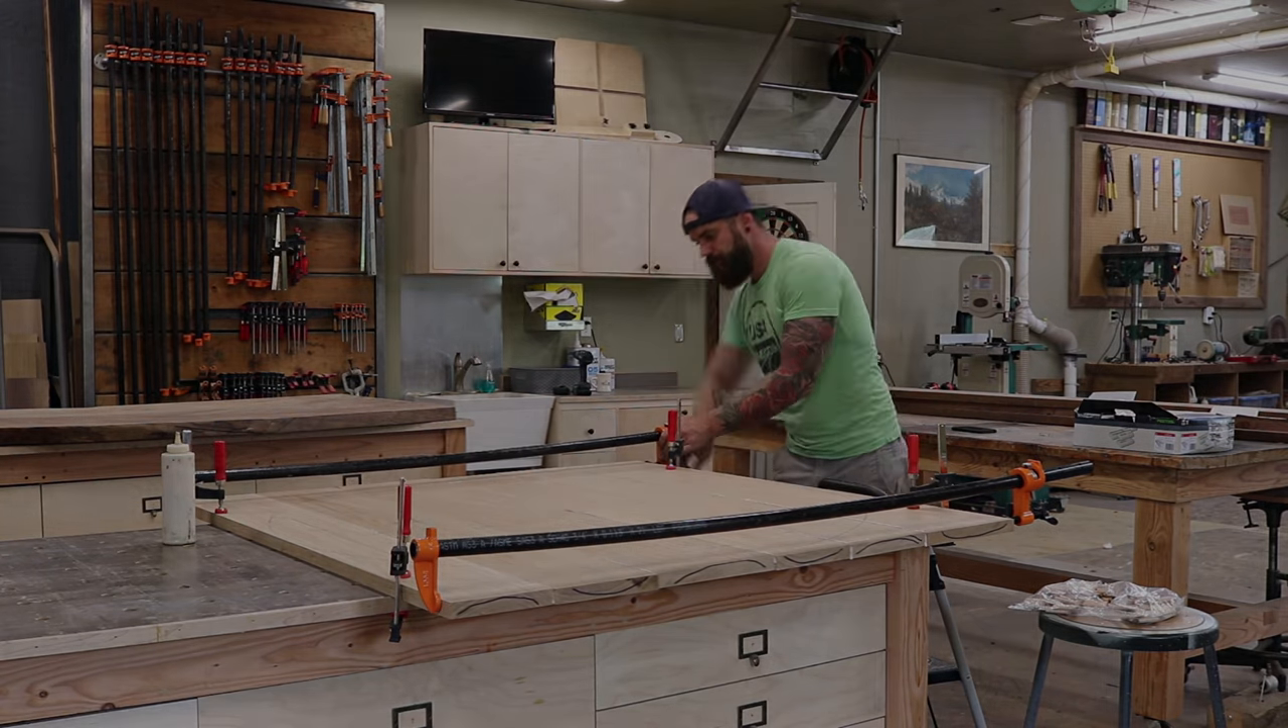But whether it's skill or more likely just dumb luck I managed to get this slab together clamped and glued.